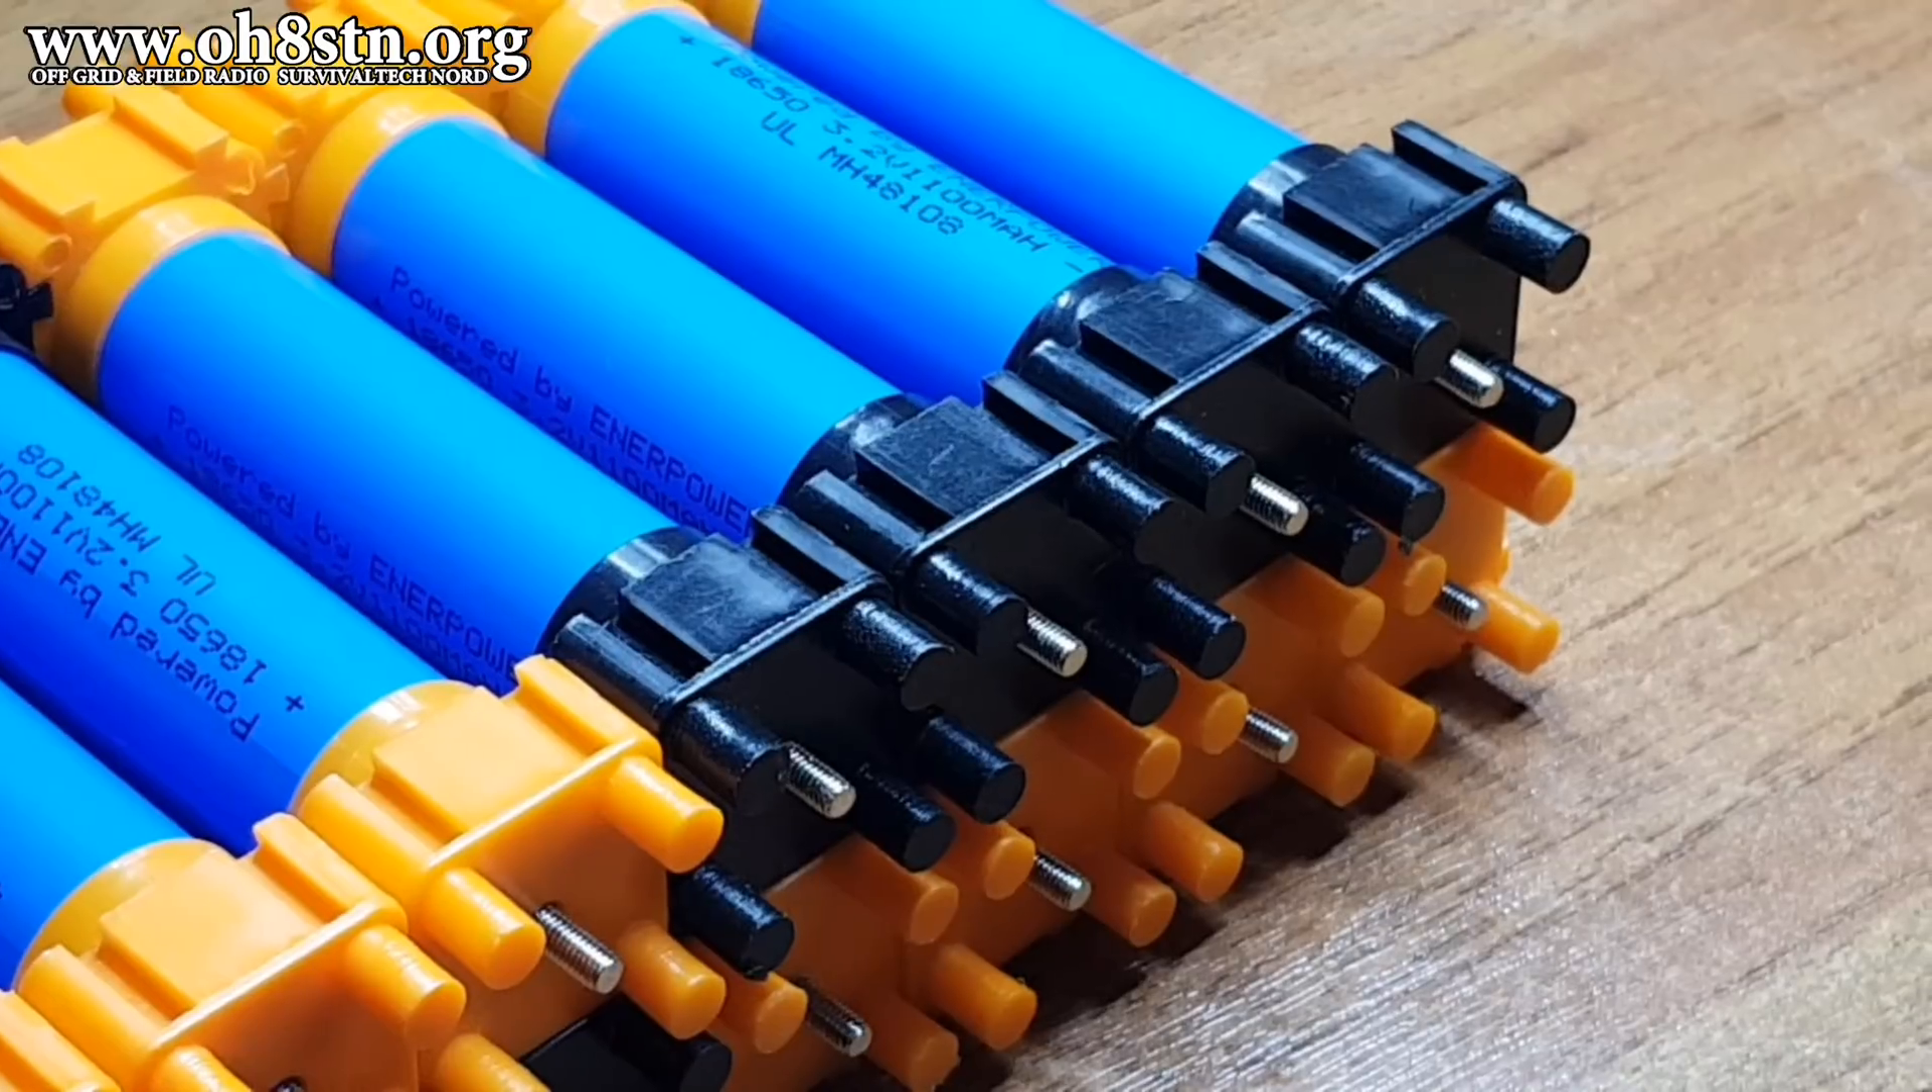This is what our 4 .4 amp hour pack is going to look like before the bus bars are on but with the end caps put together.